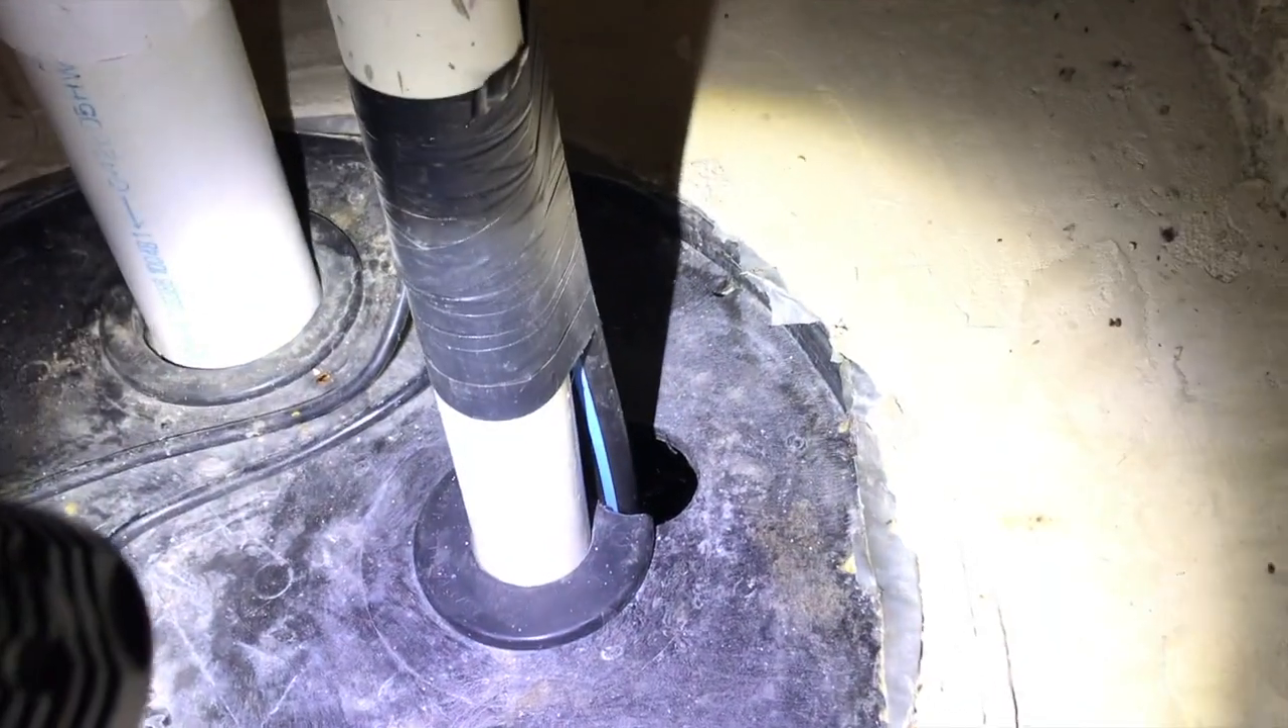You can see this cover is a solid black cover. And unfortunately, it is not sealed. Let me put a flashlight on it right quick. See that large gap? That would not pass inspection in the event that this was an active system install. However, since it is a passive install, basically that is okay.